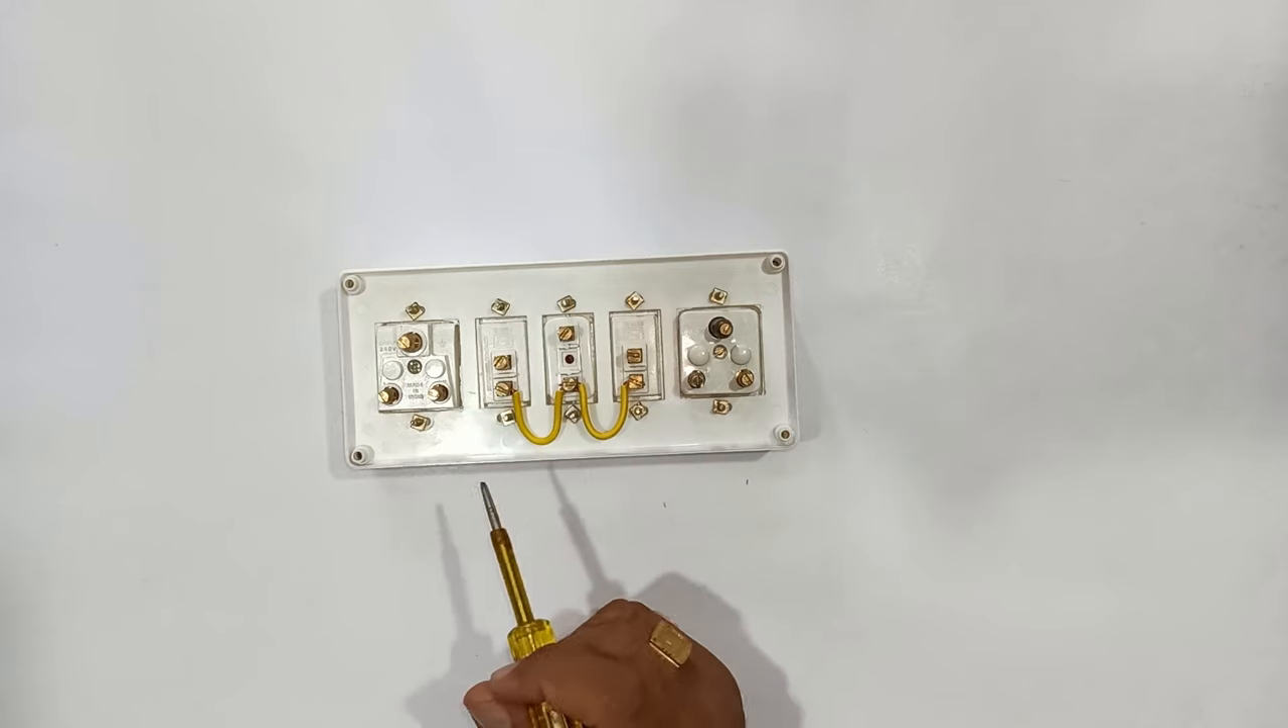यहाँ पर आप देख सकते हैं, हमने इन तीनों terminal को common बना लिया है।